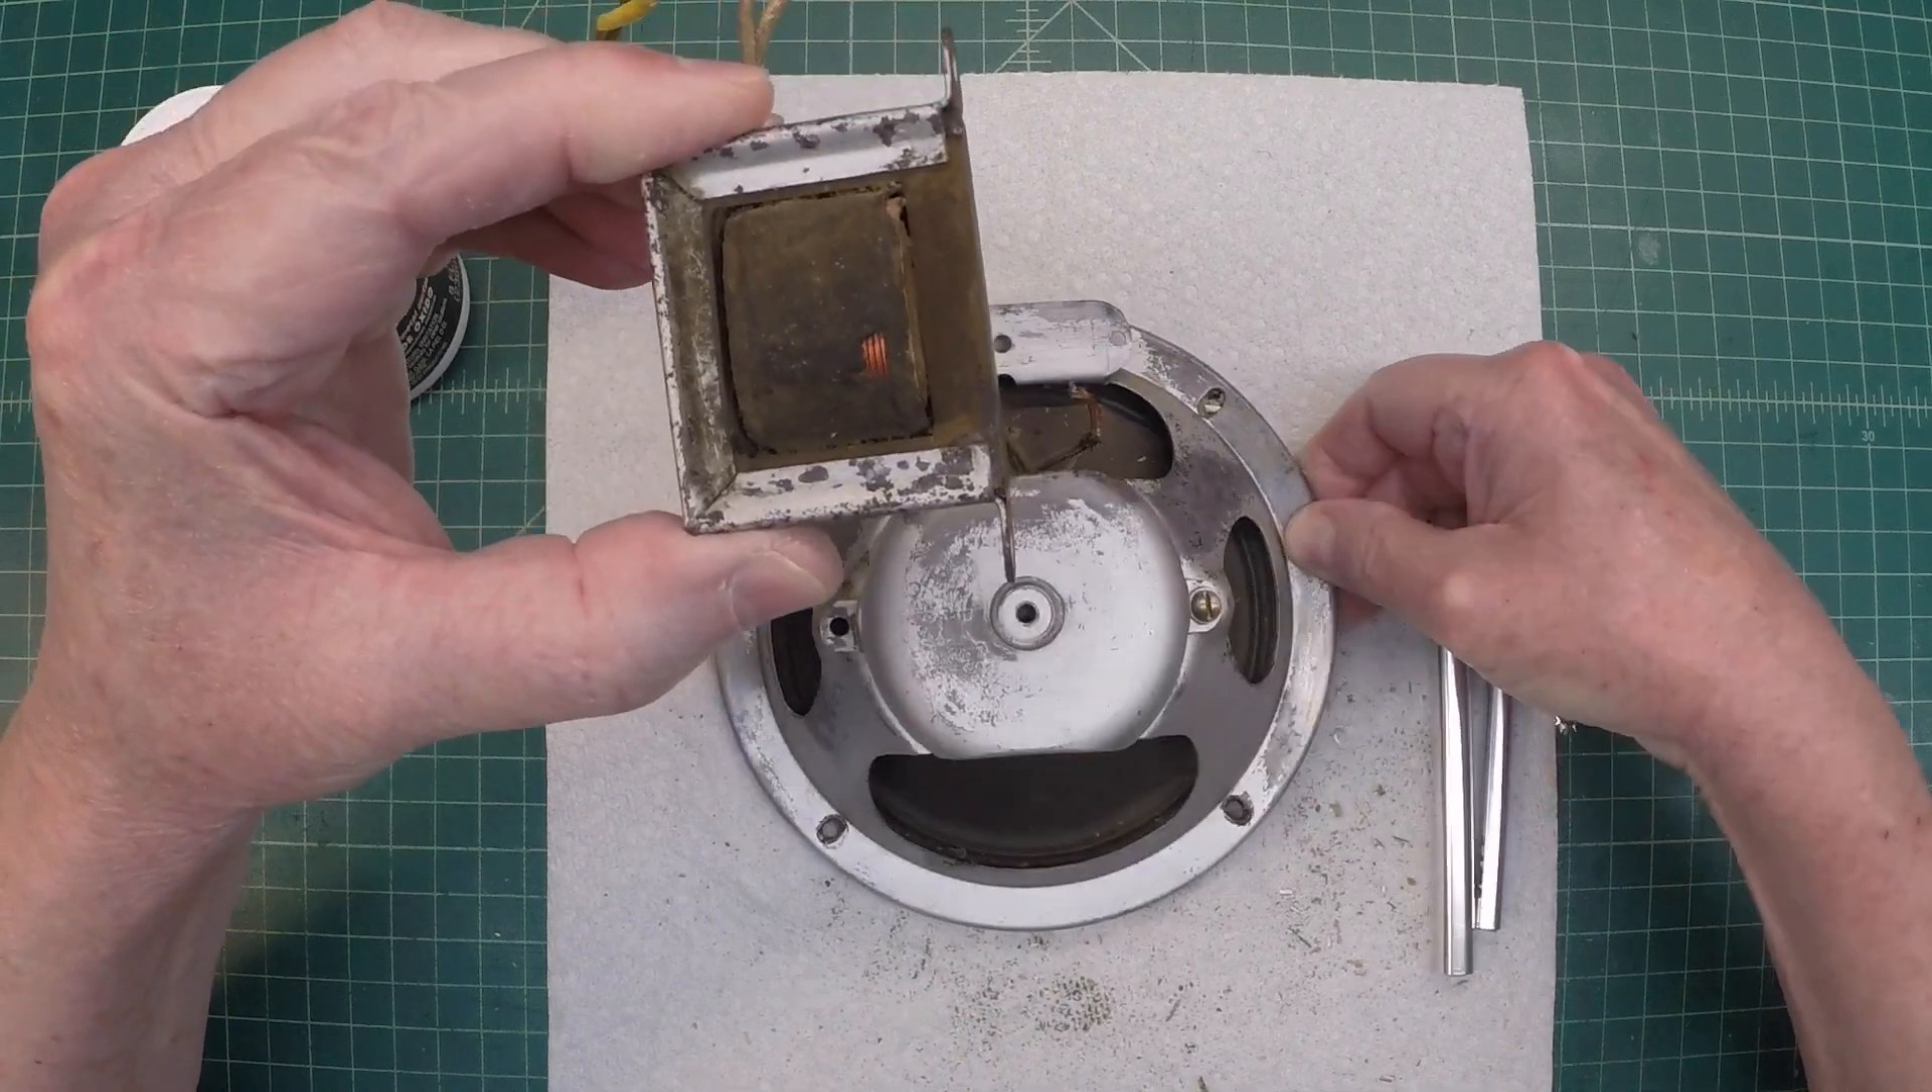You can see I've got the output transformer removed.